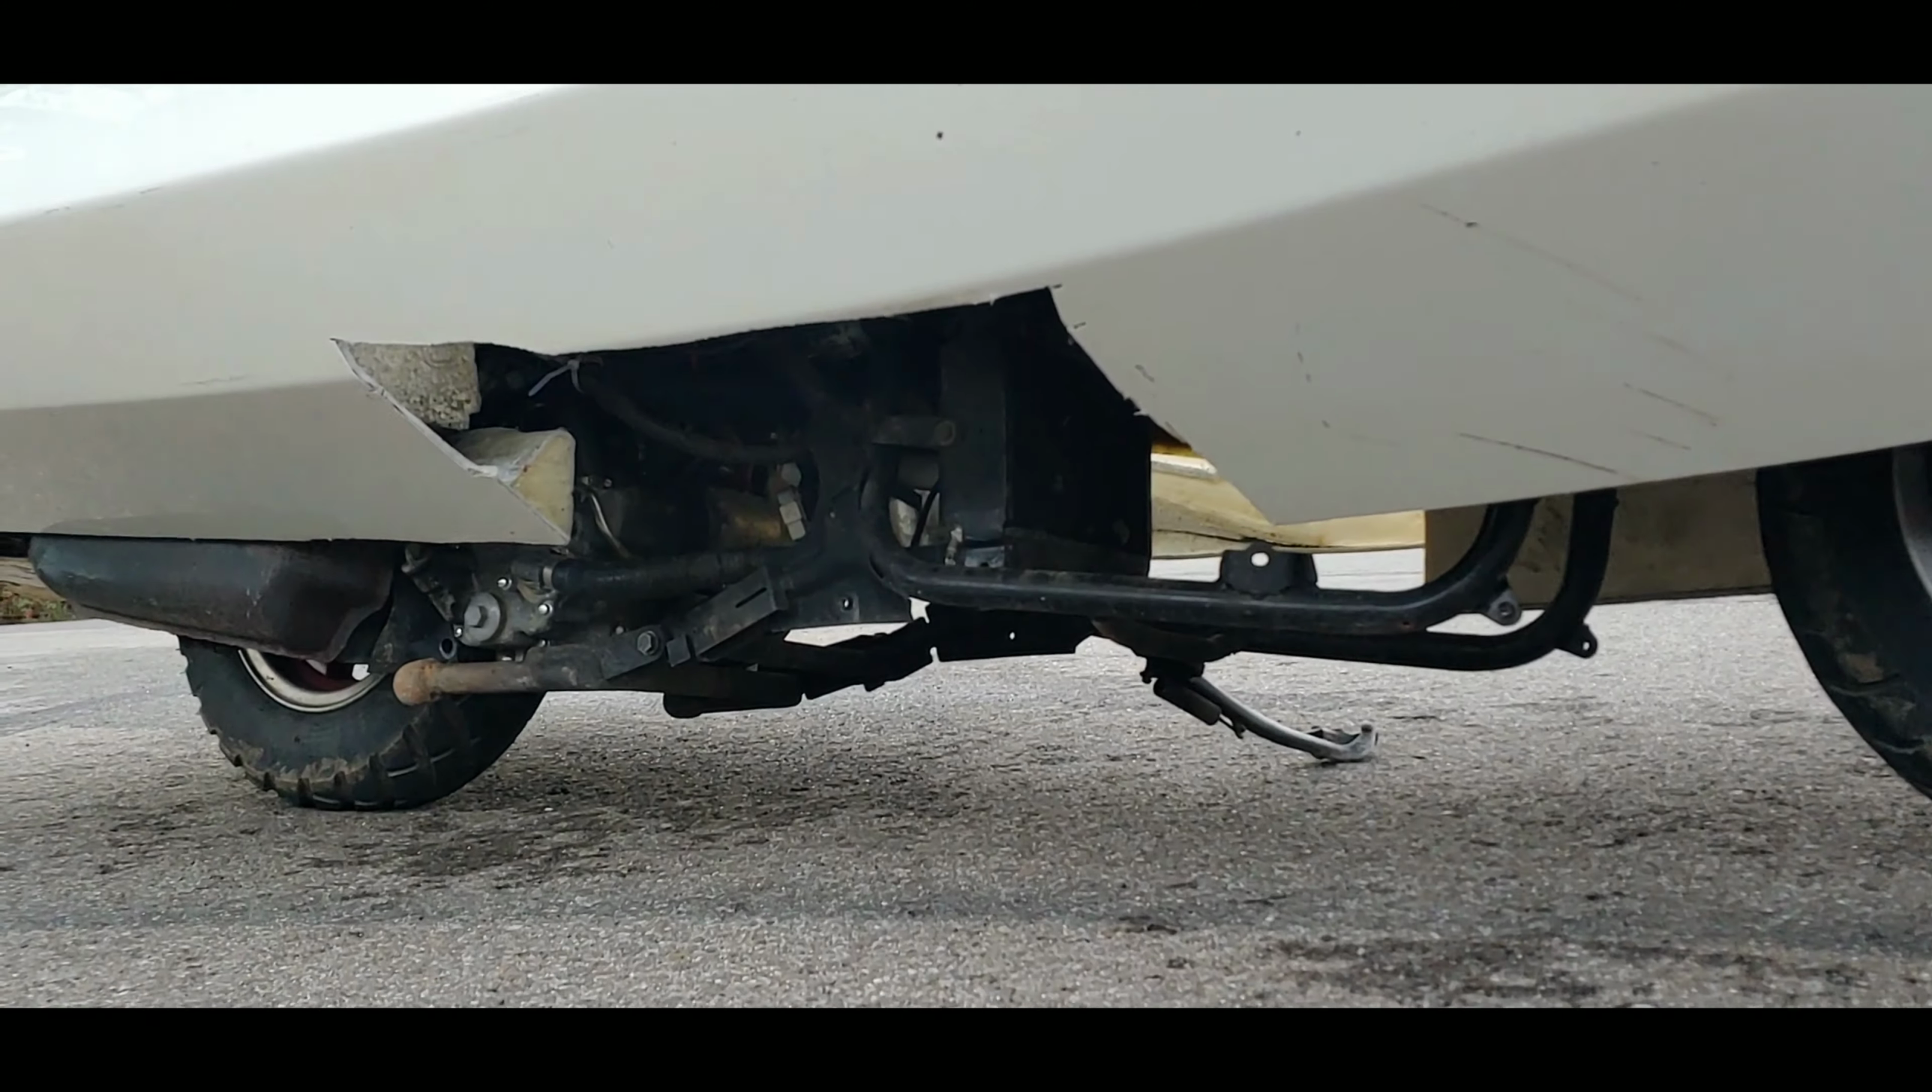But as you can see underneath, scooter just sticks out.